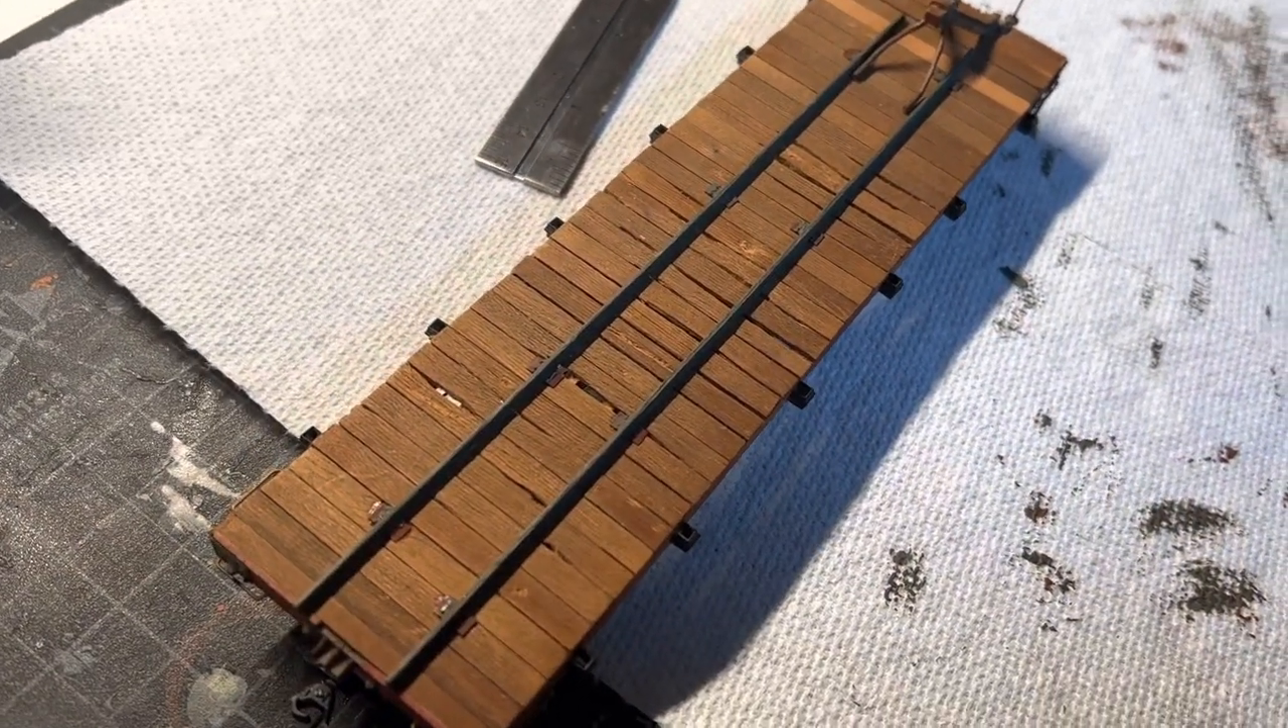So, I've got the tracks on the flat car at, basically, ON30.